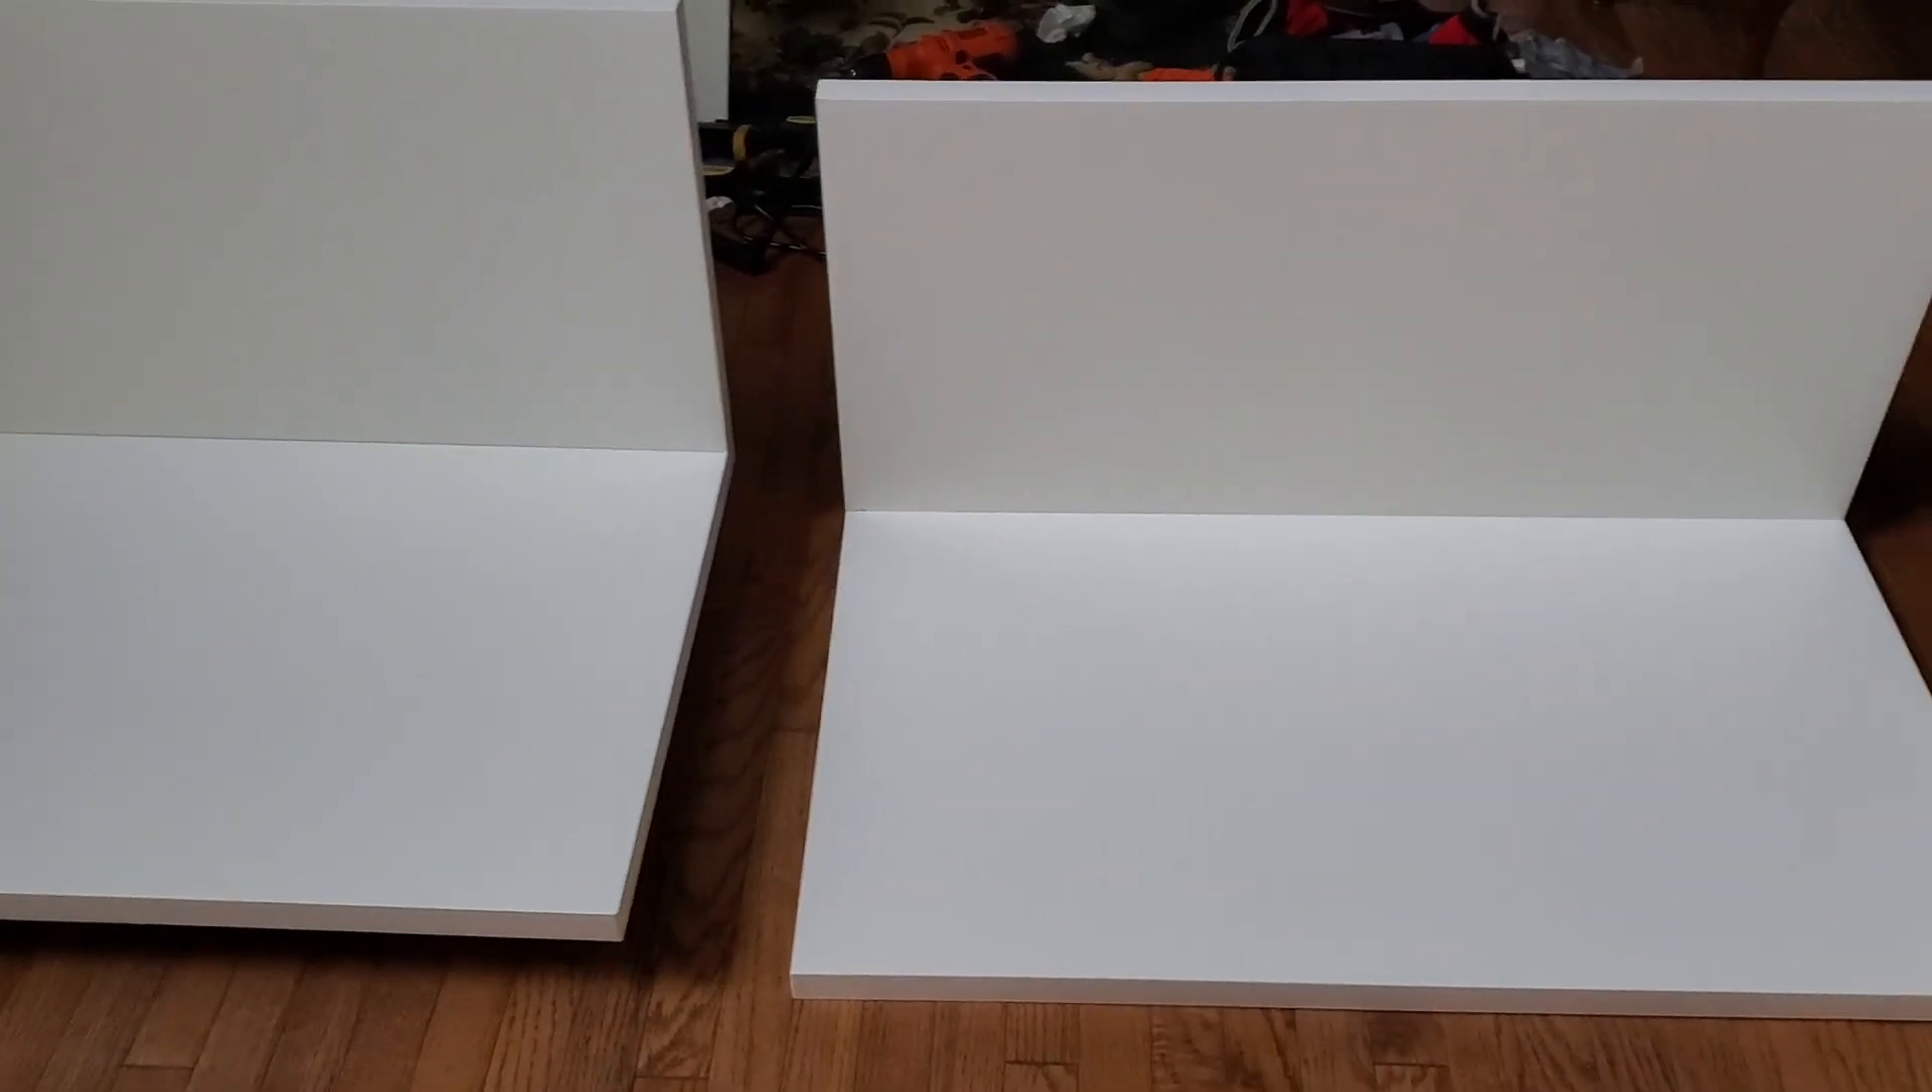I assembled the back walls to both the bottom boards.